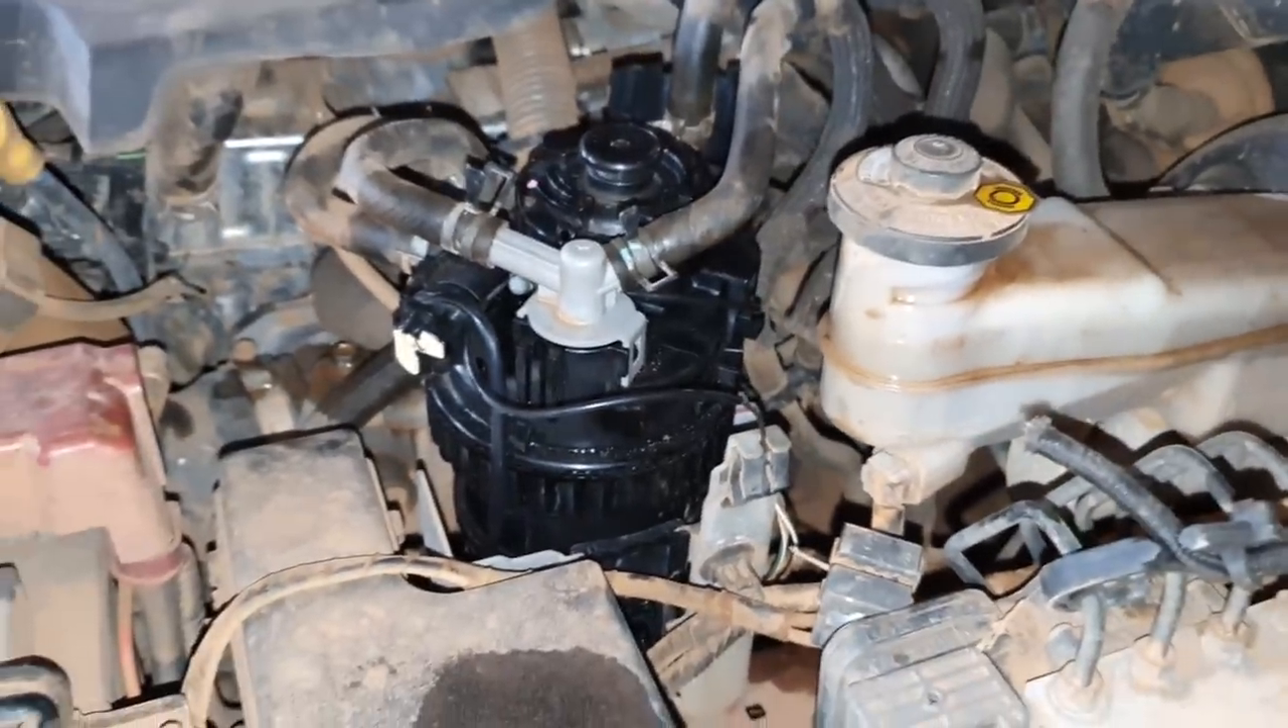O filtro de combustível já foi montado. No lugar aqui, ó.